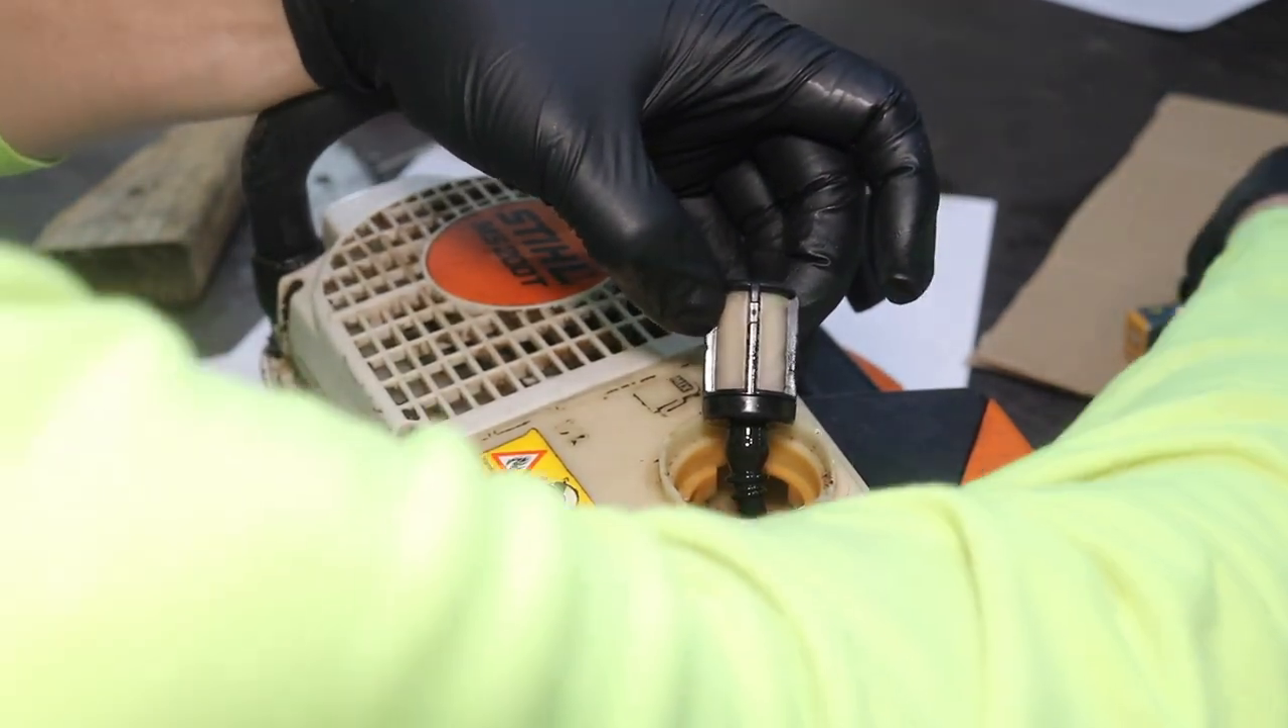After a little bit of fishing, I was able to pull the fuel filter out of the fuel tank.